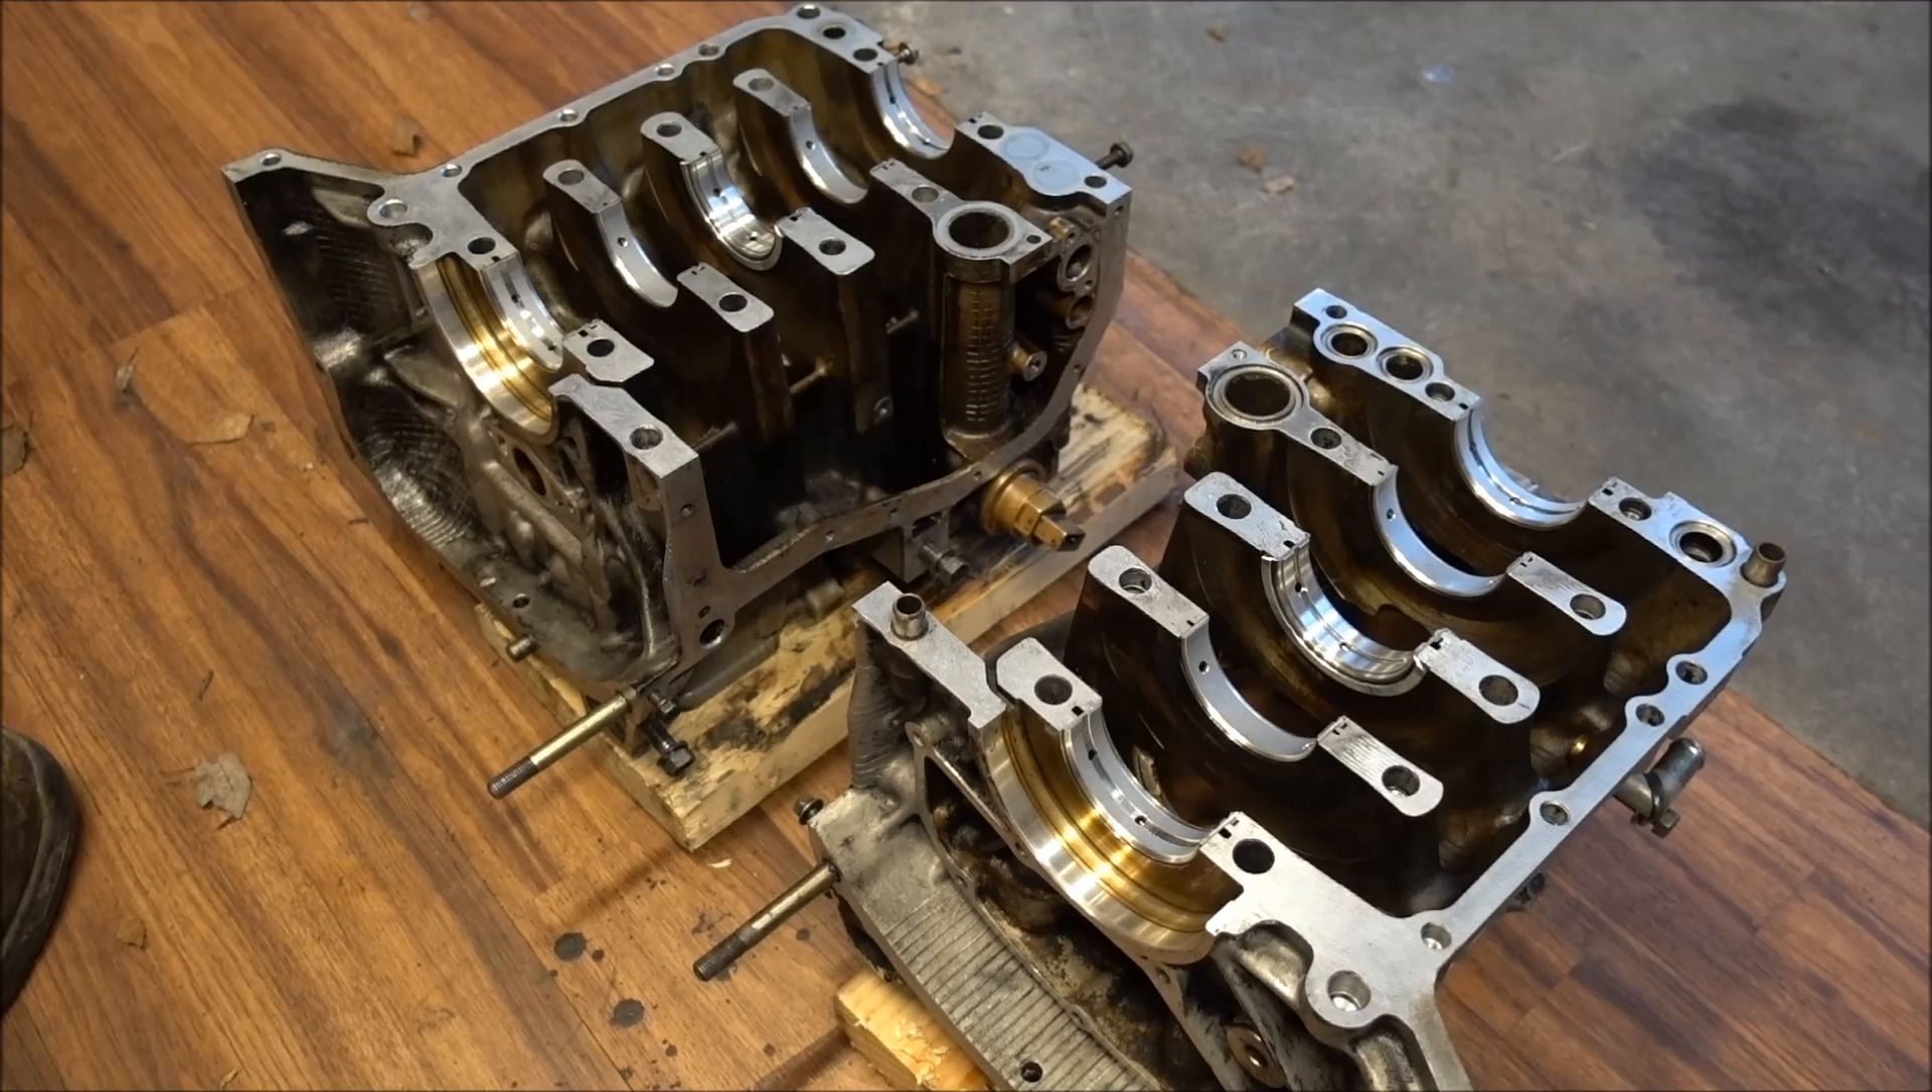I have all my bearings installed.